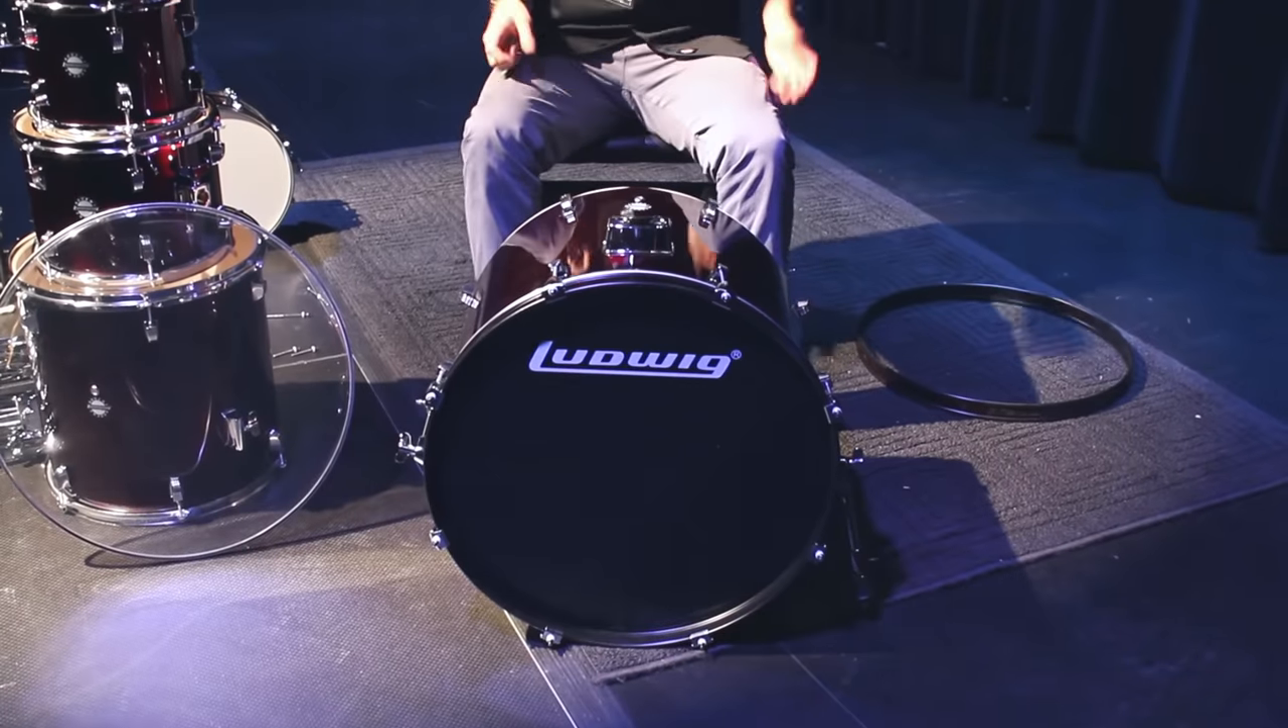Okay, so we've got the front head on the bass drum.